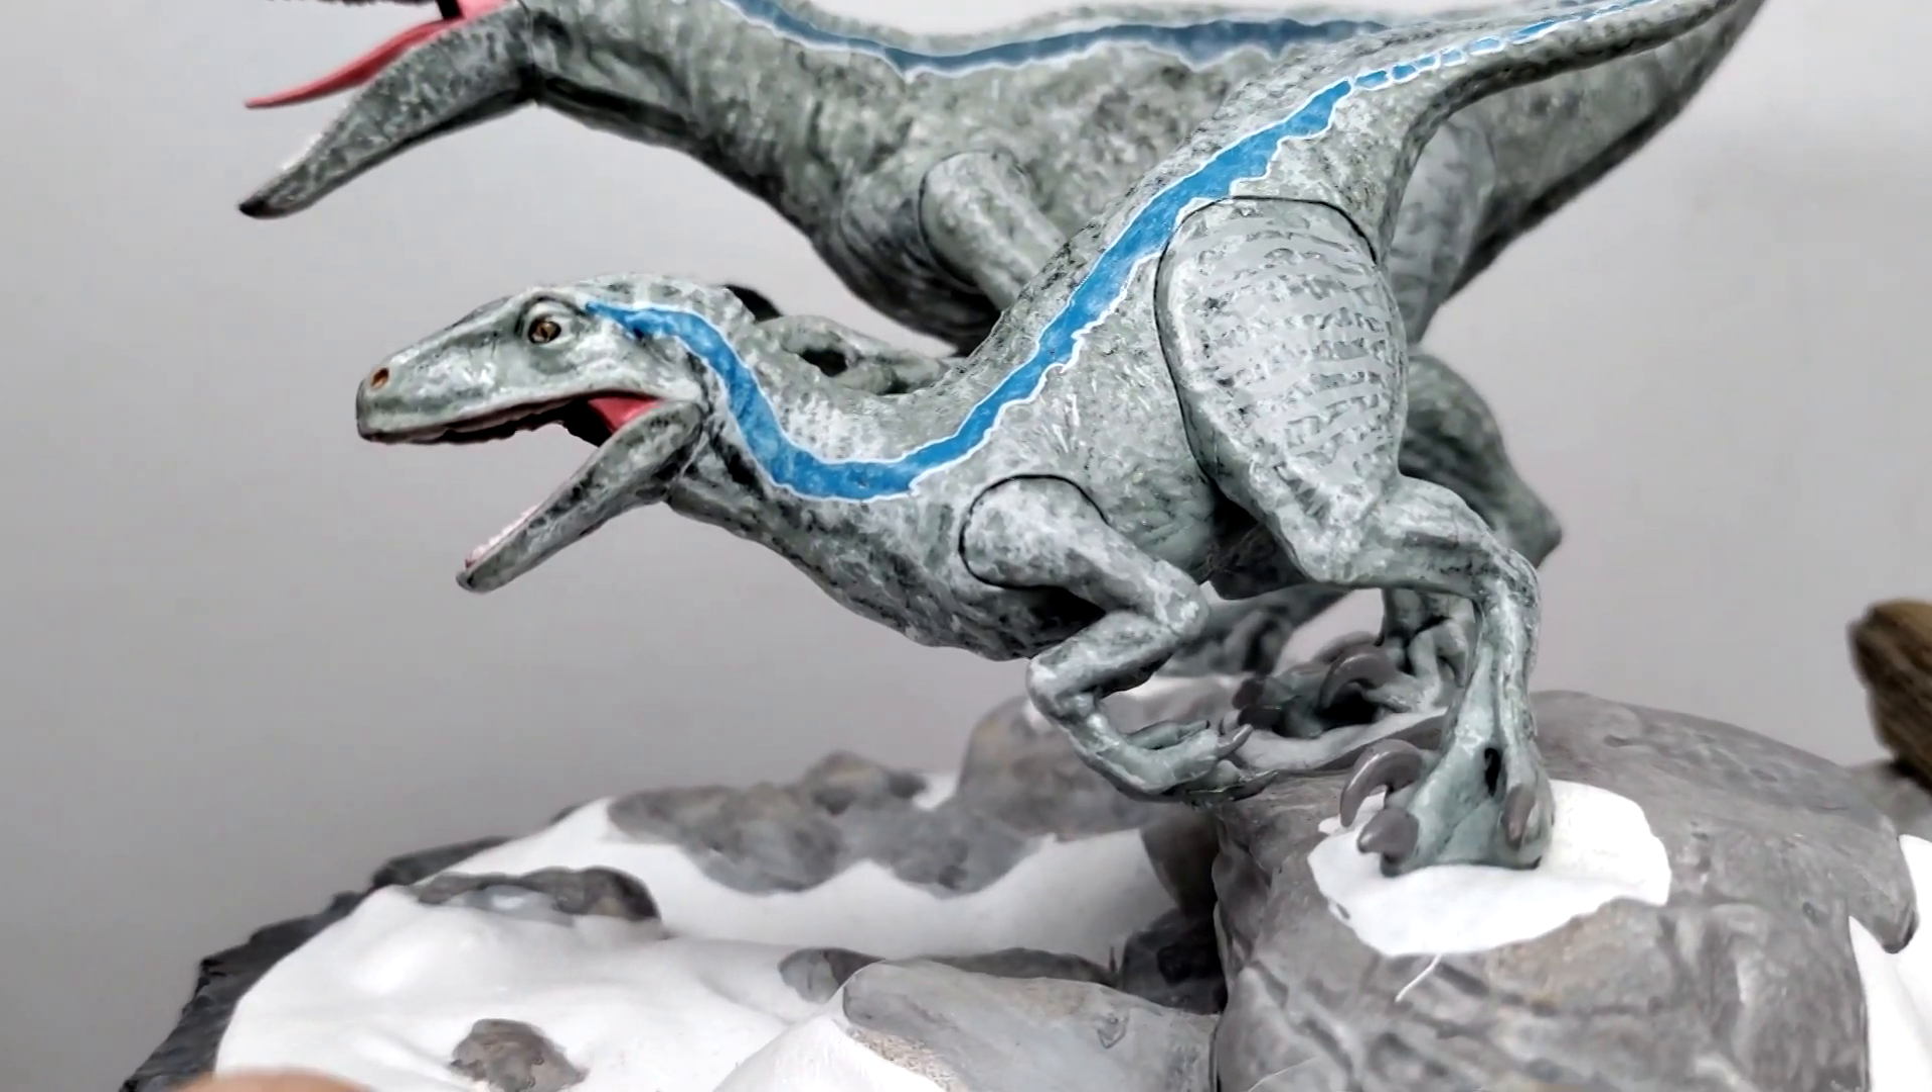One of the things that stands out the most to me is again where all the limbs are connected where you can very very clearly see the gaps in the area where the arm was connected same deal for the leg.